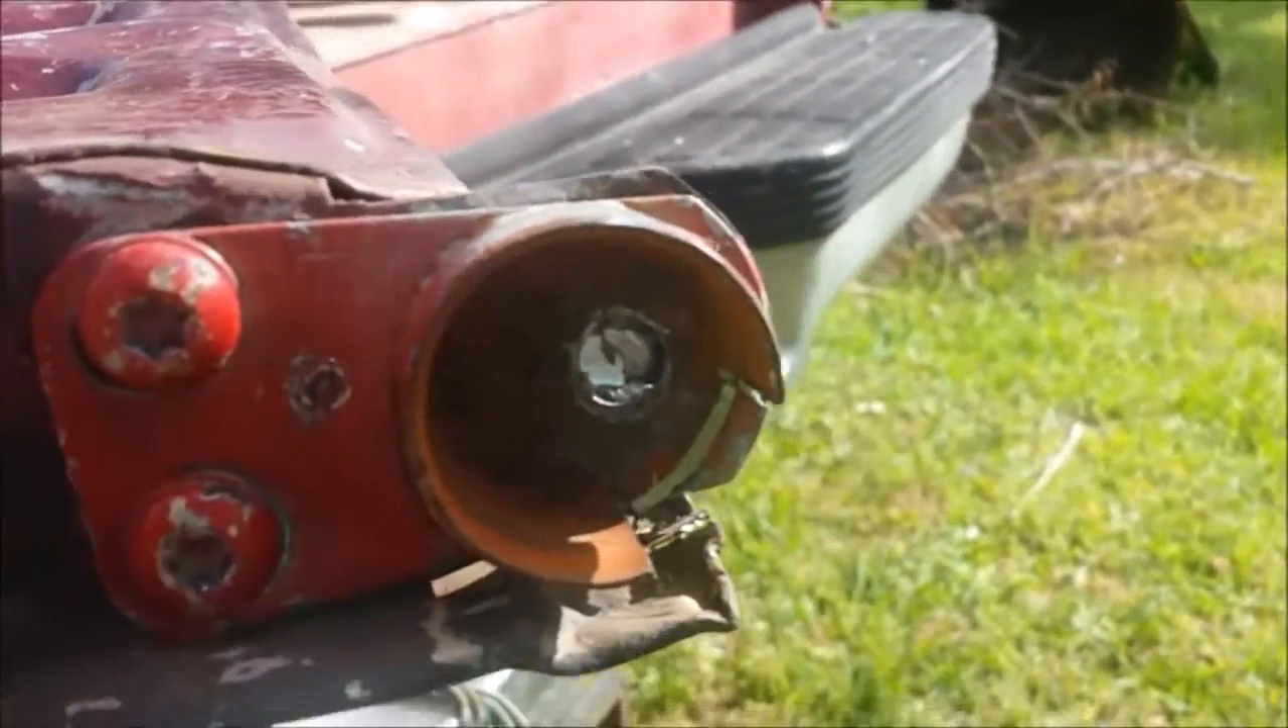I got to redrill that hole out. I don't have a bolt to go in there yet.